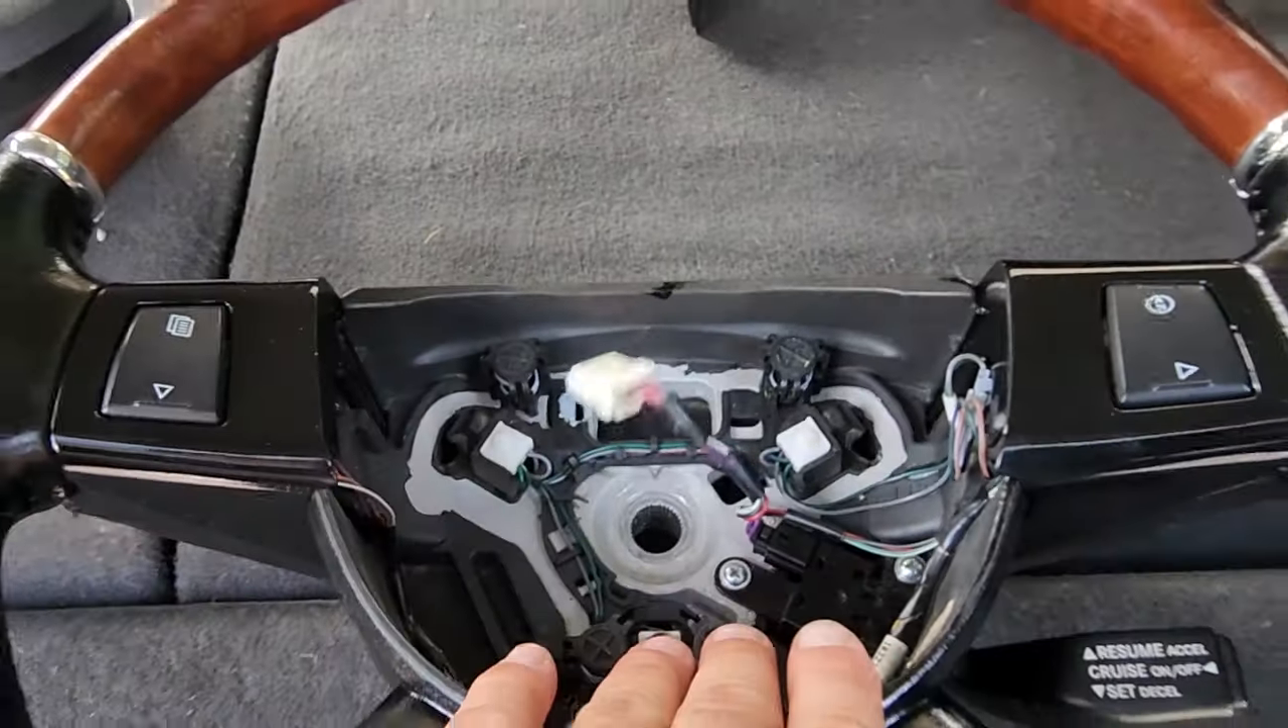Got the cruise control buttons in we got our menu buttons in.